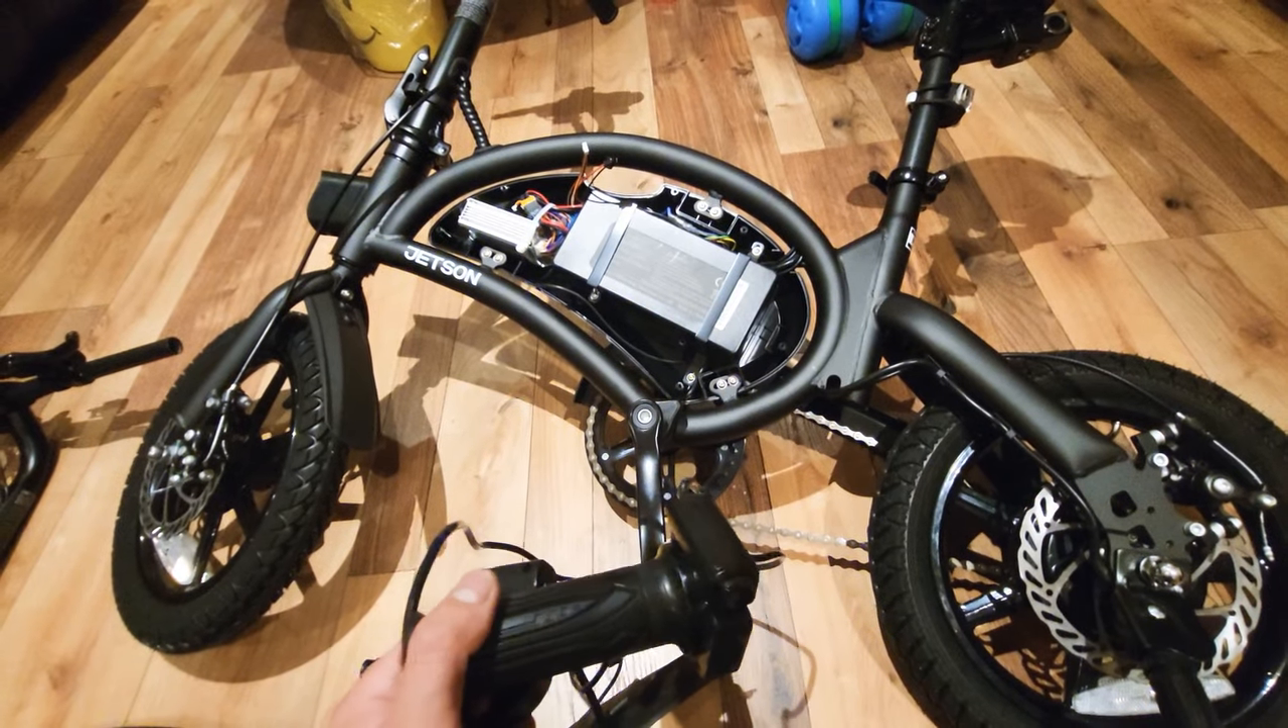I got the new bike cover off.